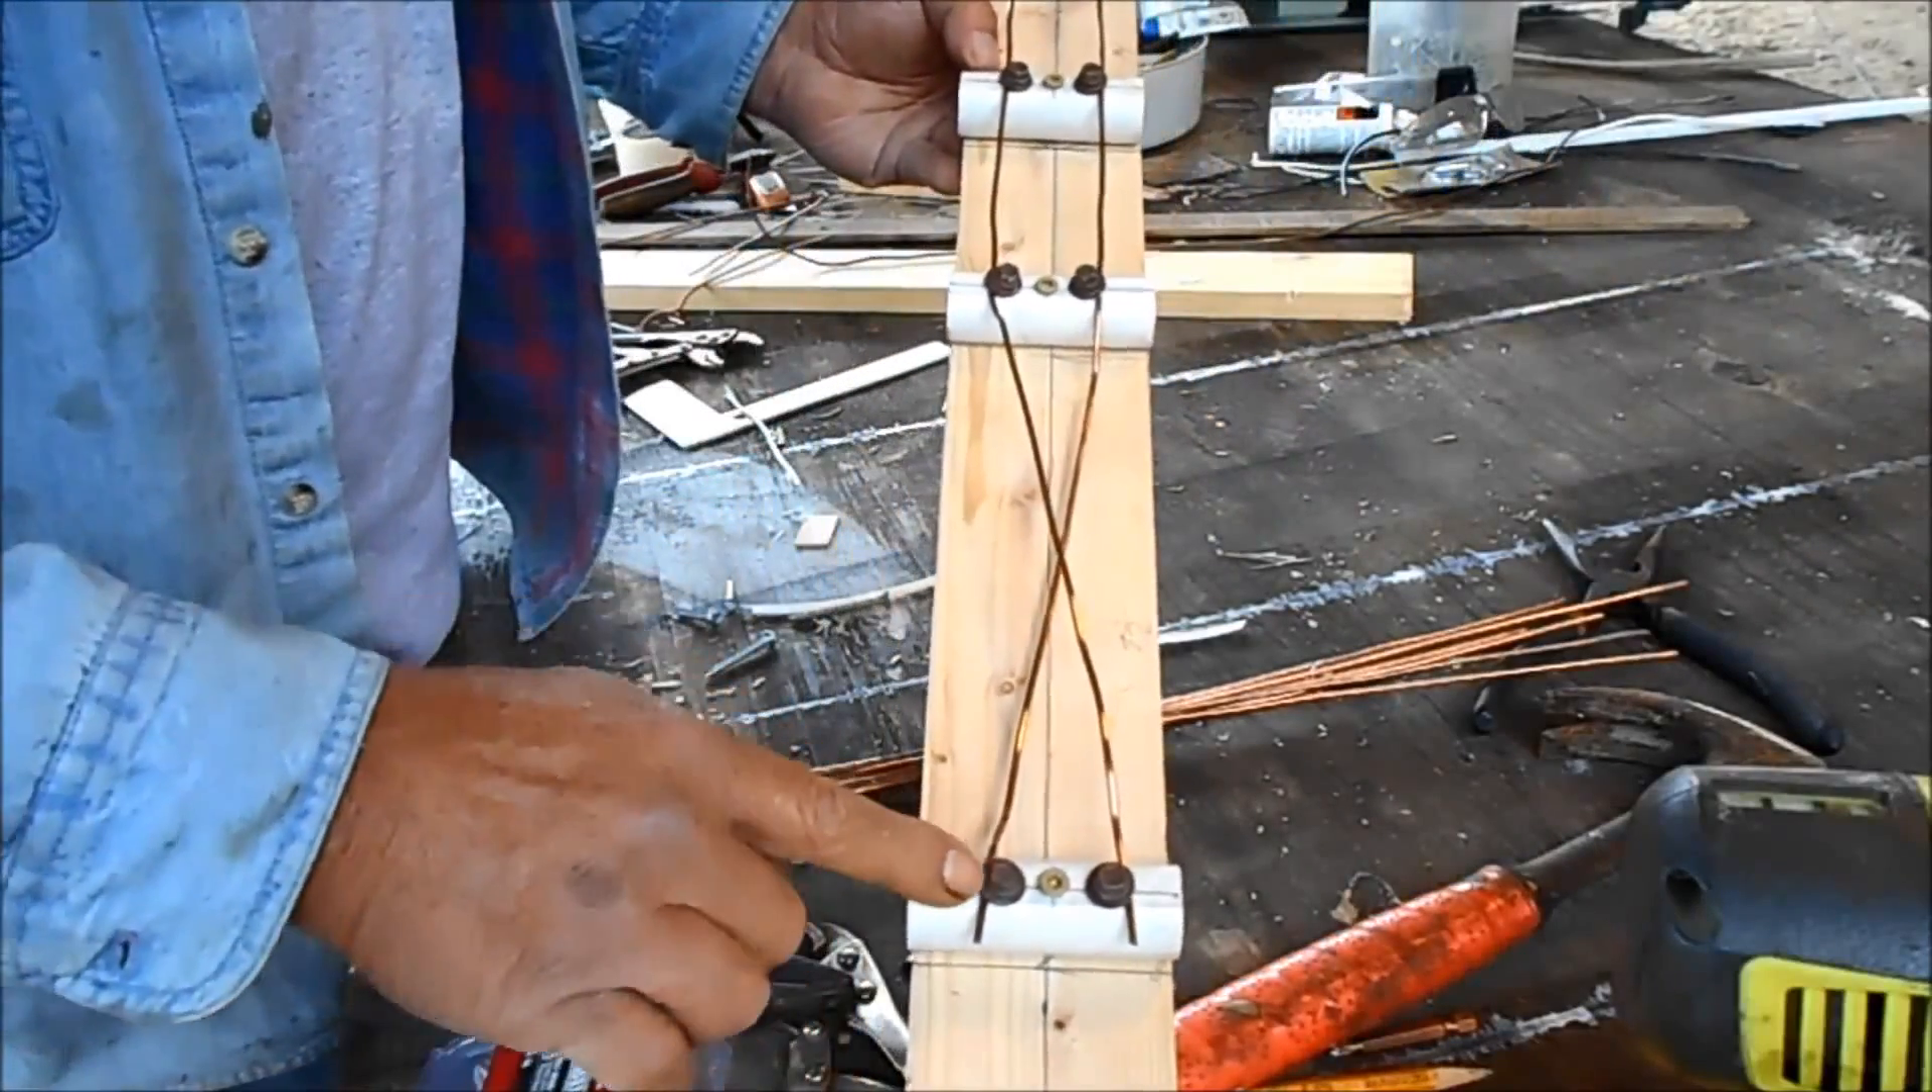I've done put the wire on. You just put the wire underneath the screws.